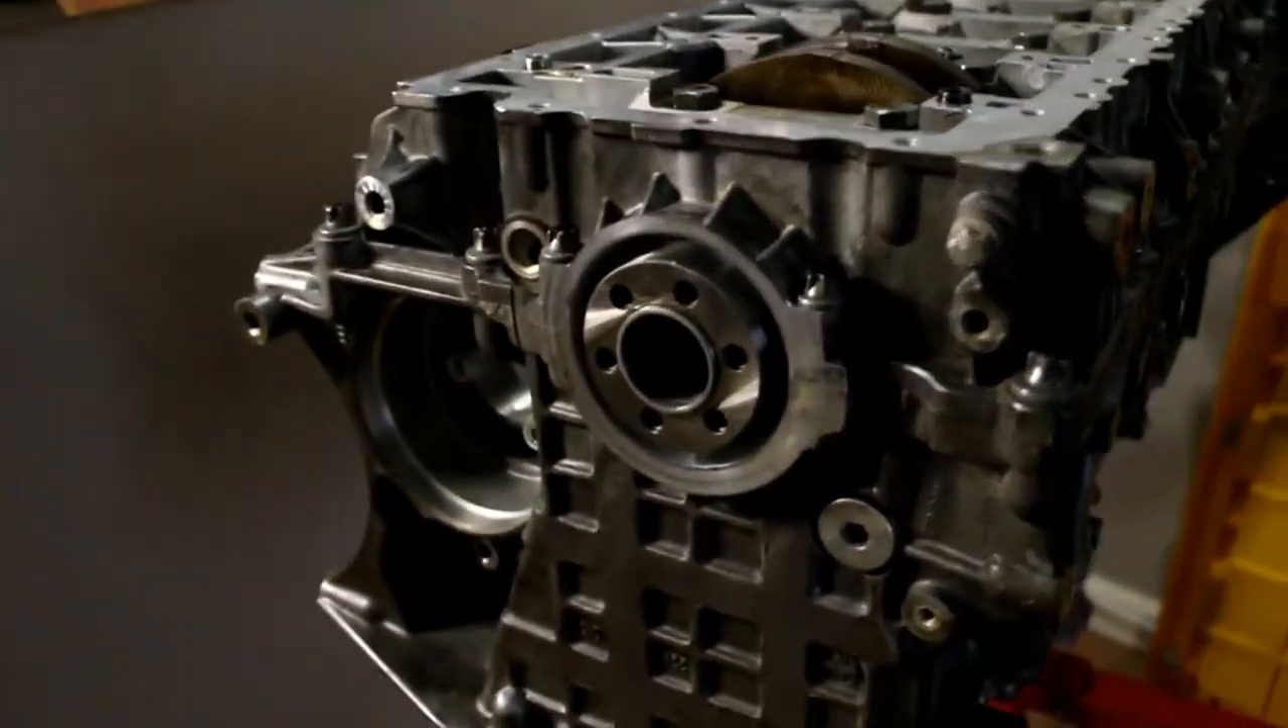So the hub is holding in there just by the pins I didn't even put the bolt in yet.